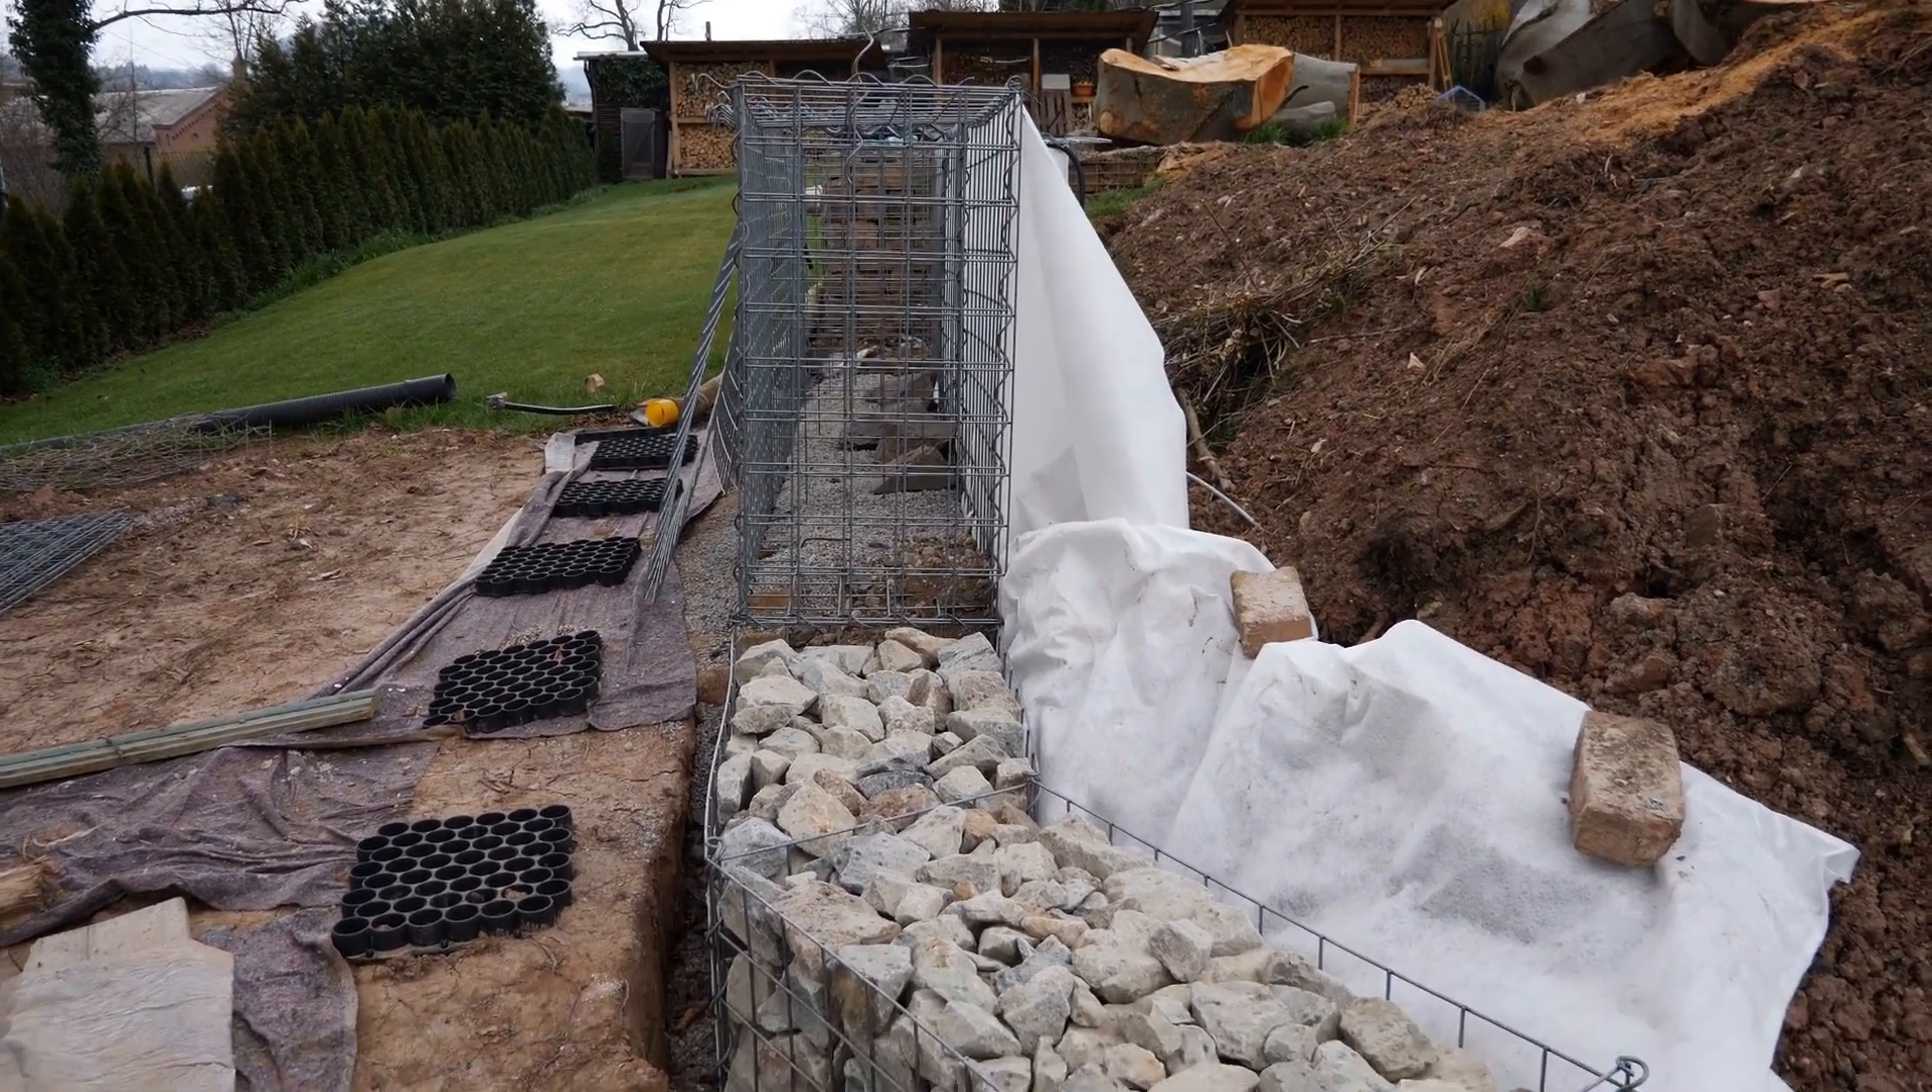The upper baskets there are still empty and are used as a starting point.